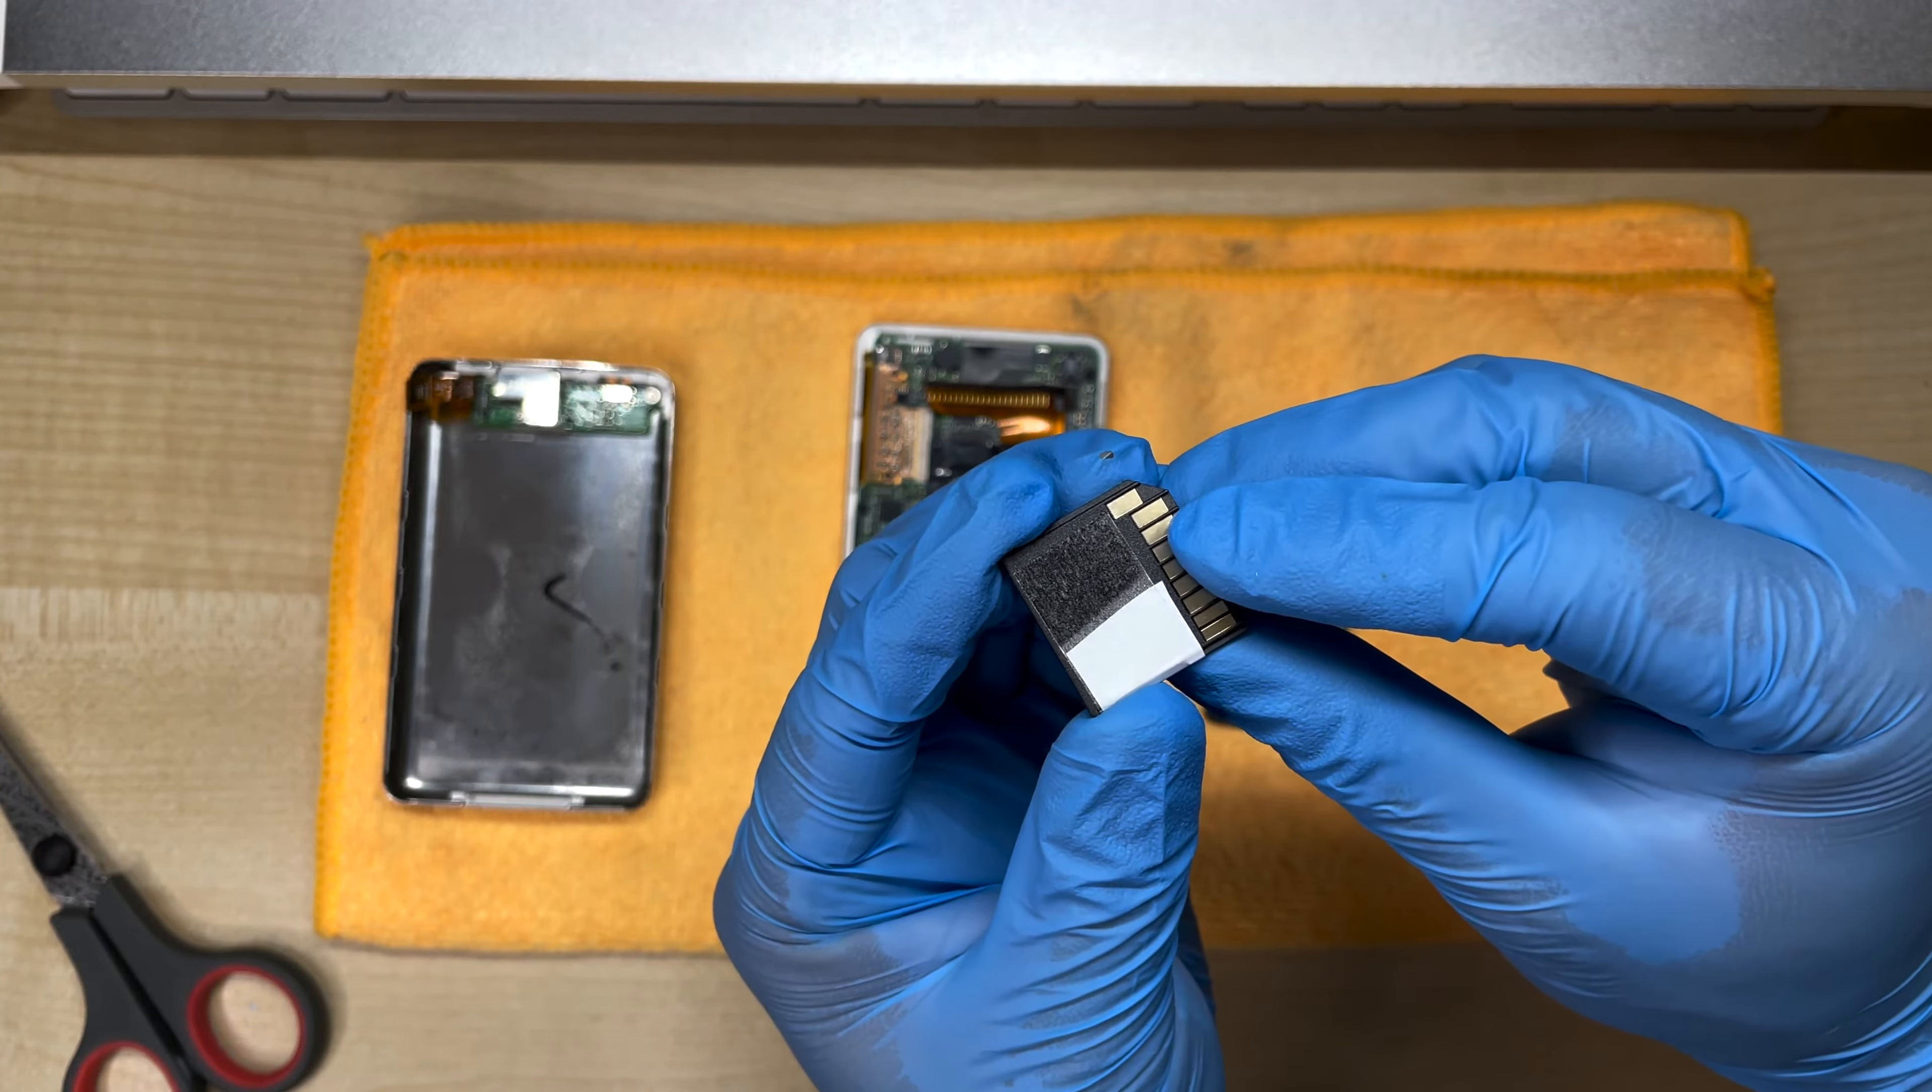Just to make sure the micro SD card stays inside the adapter, I've wrapped some tape around it and attached some double -sided tape on the bottom.